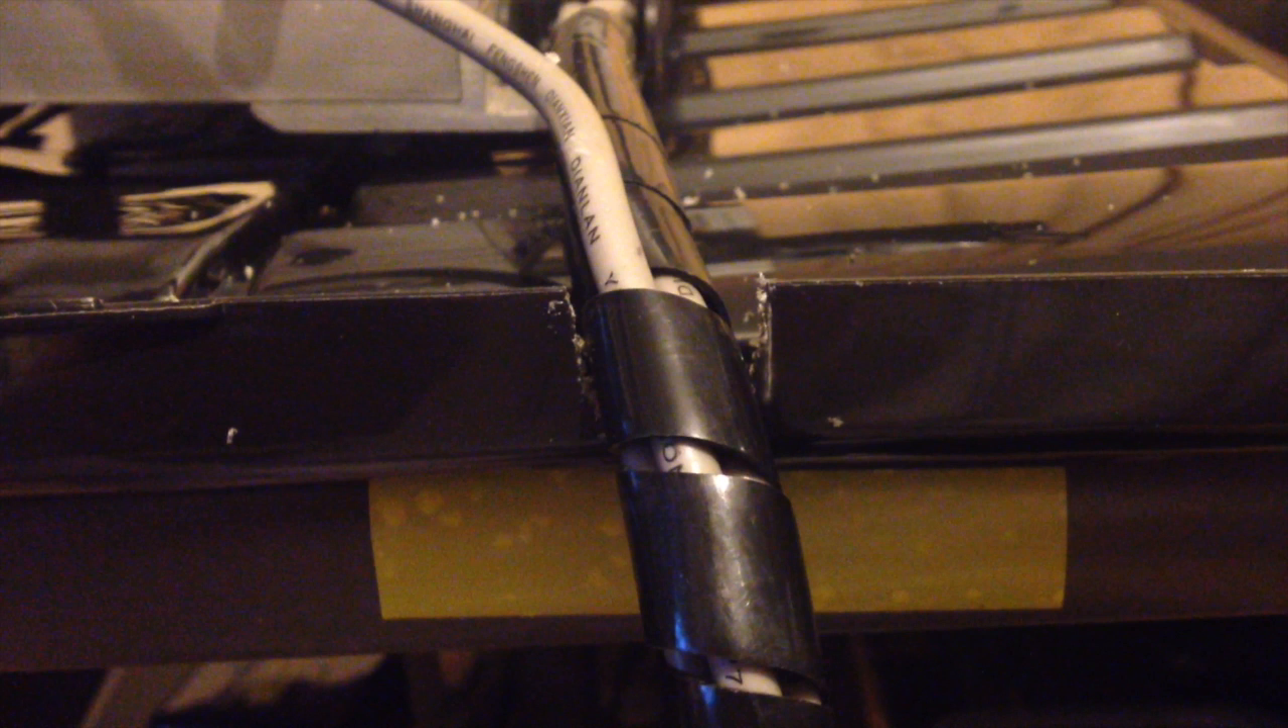So I've cut the hole out and I've just tidied the edges off with the heat gun and I've made a cut in the lid to match the cut in the box. The cable fits in there perfectly.